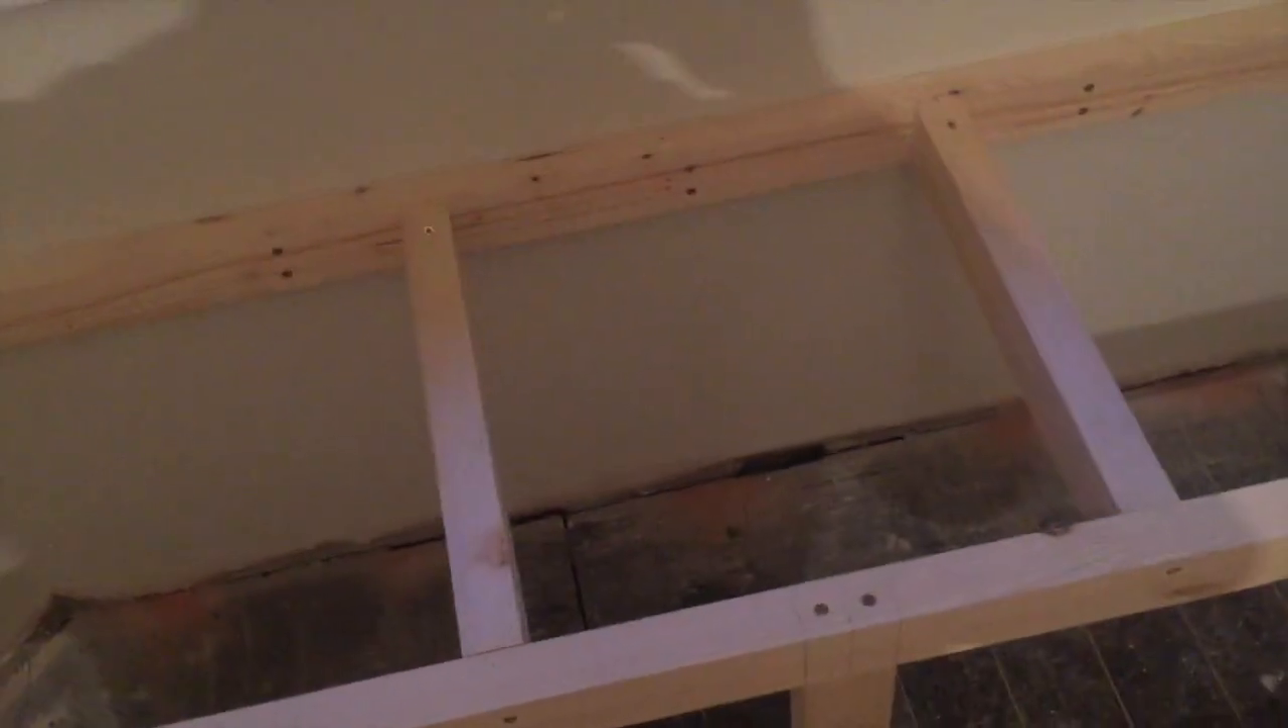So, now I've added some cross beams.